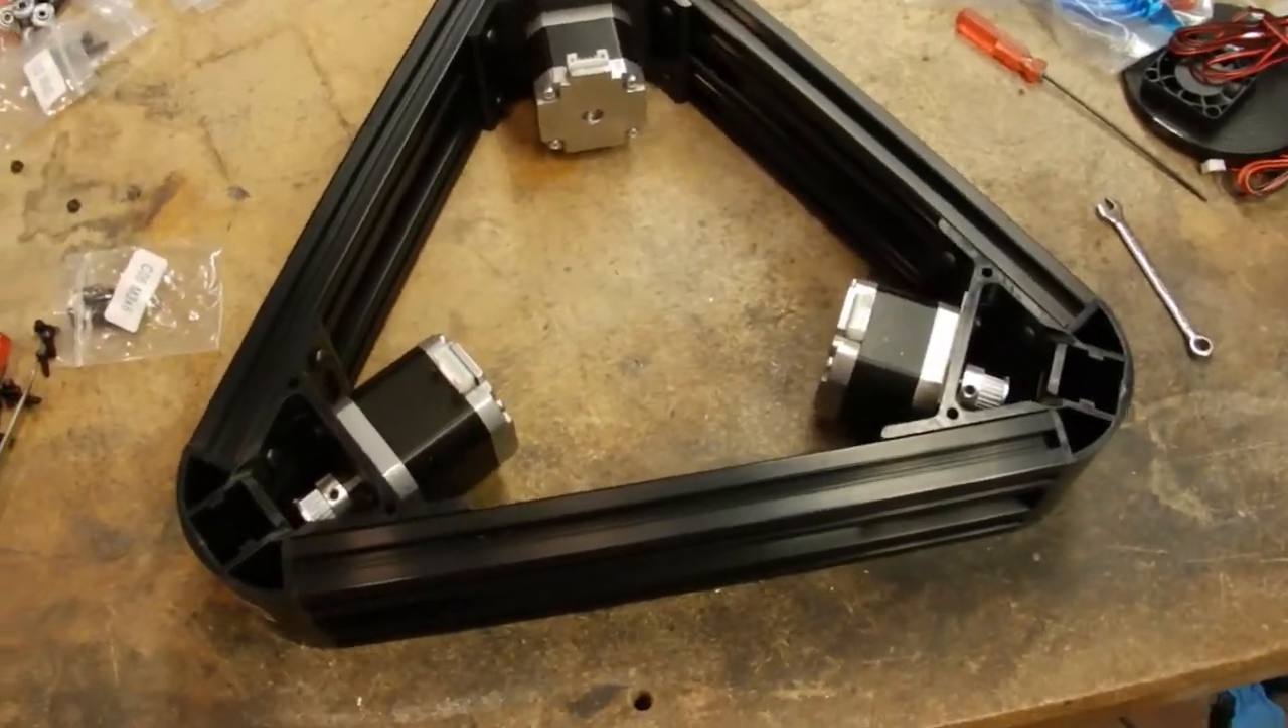Alright, so the stepper motors are now attached.